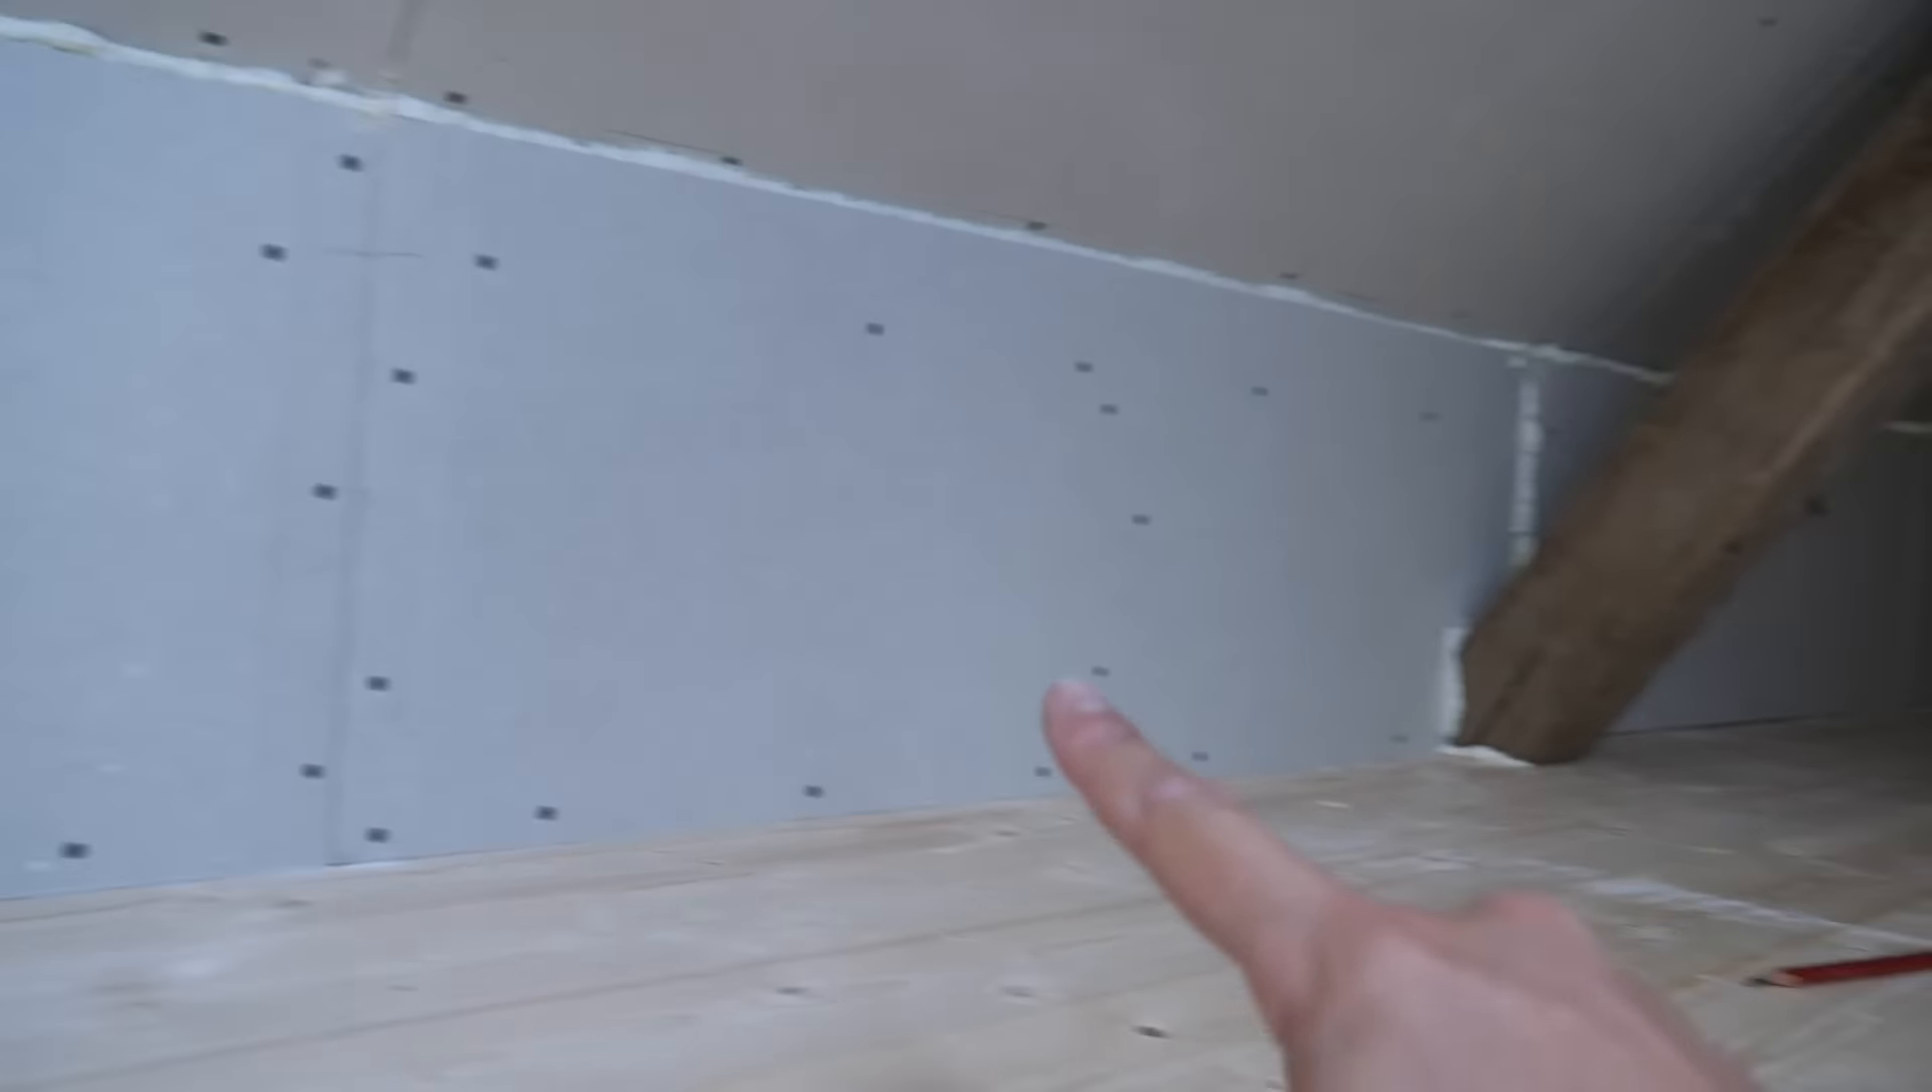Les dernières feuilles de placo ont été posées.